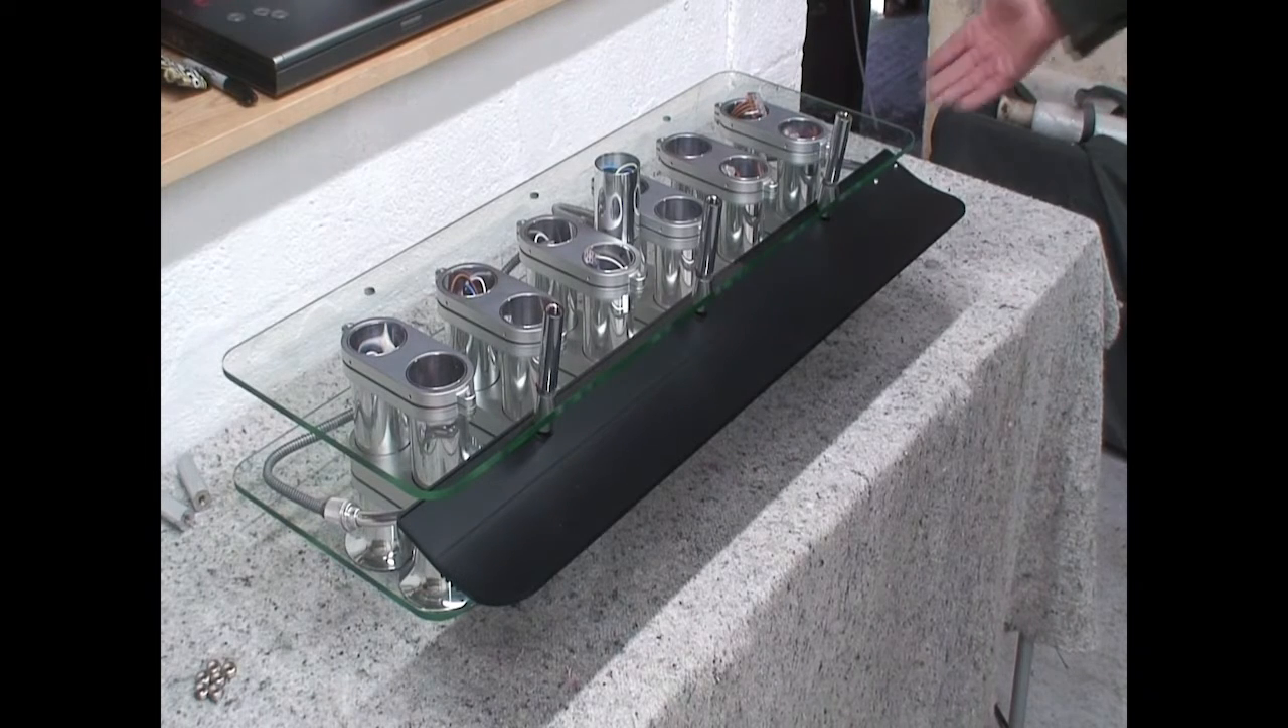So that's the first wing fitted, fuel pipe side.